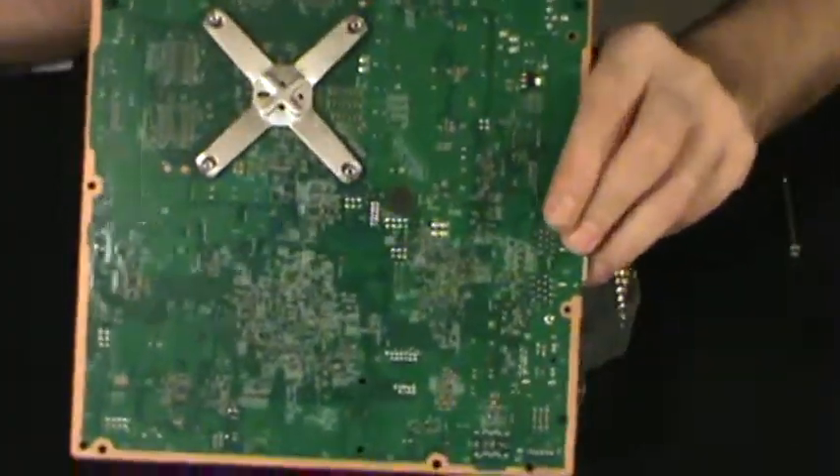Last but not least, we have the motherboard out of the case.